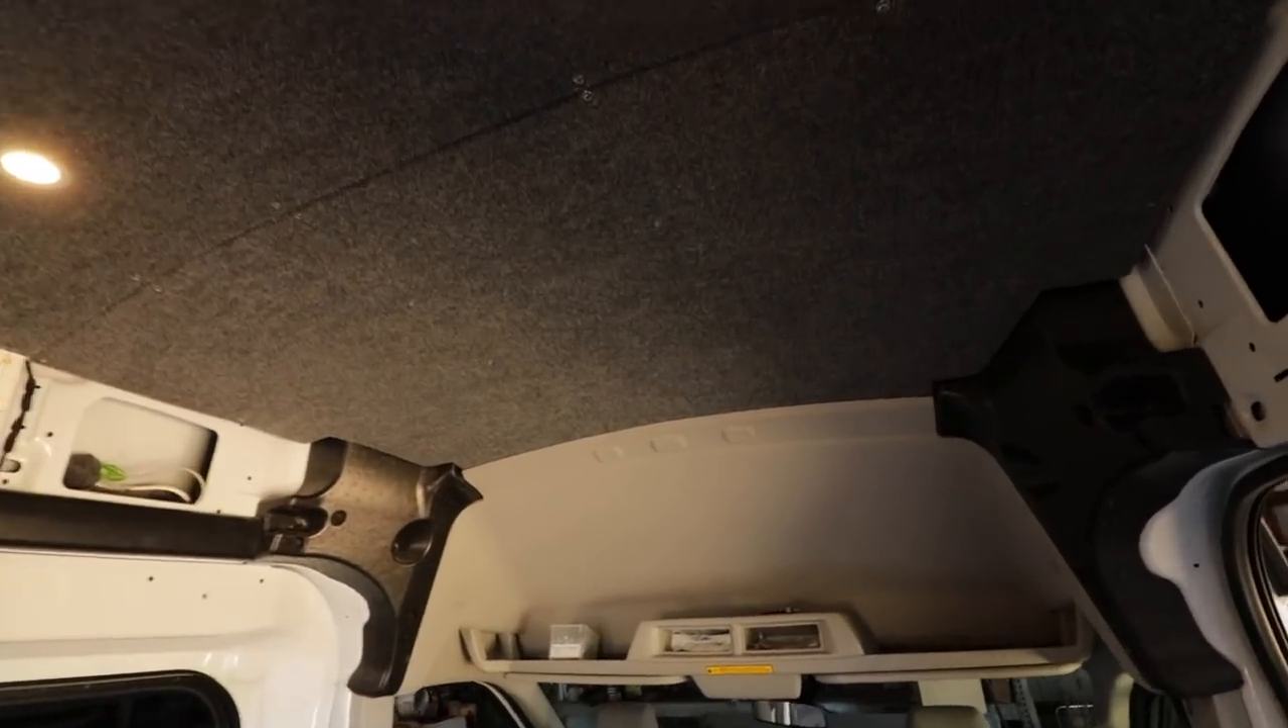So I just finished the headliner and got all the screws in, and man, it turned out great.